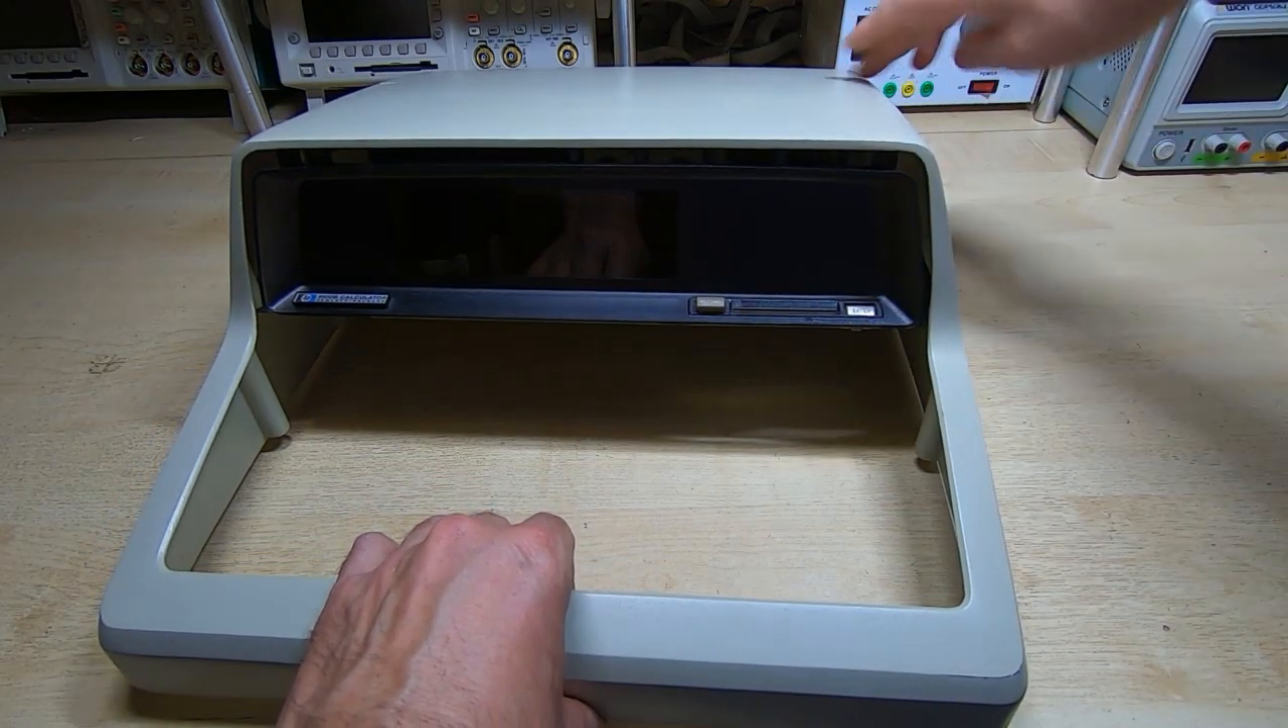That's the bezel refitted looks quite good.